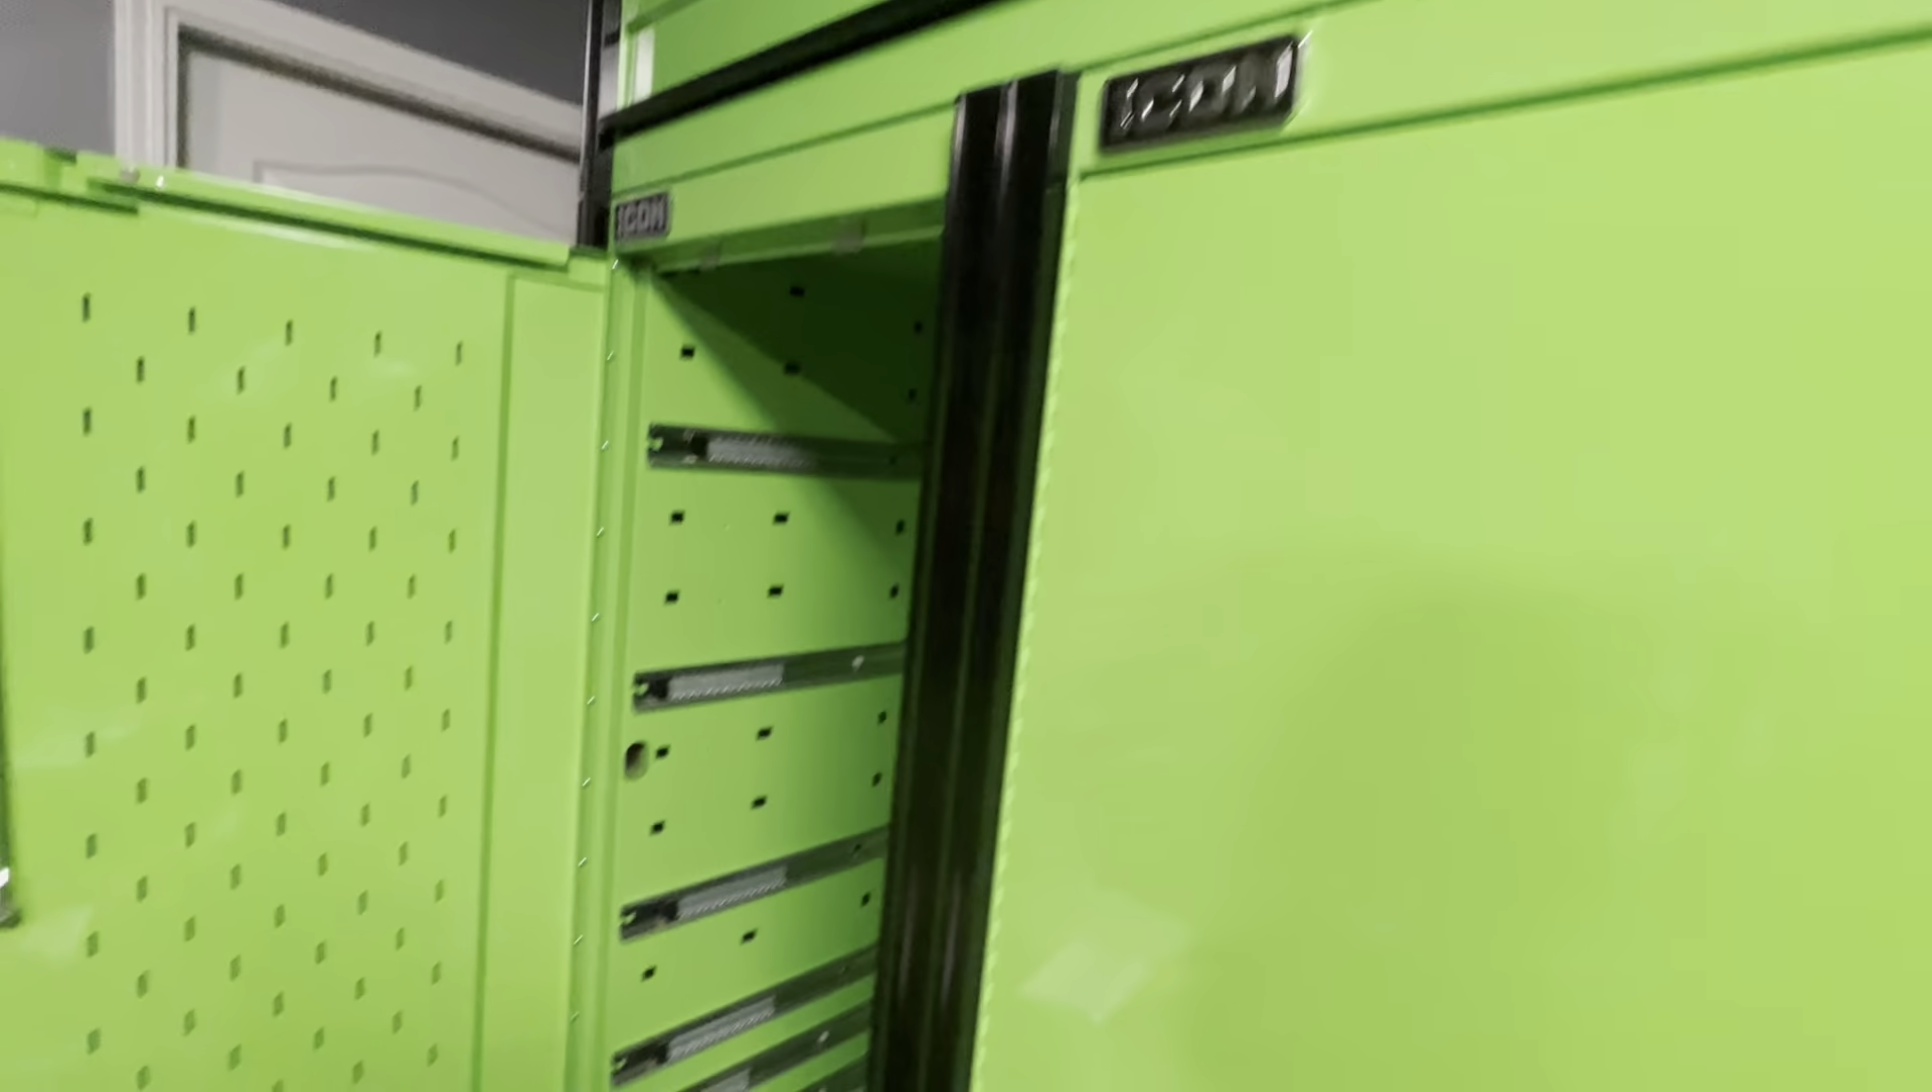I did put all the slides in here.